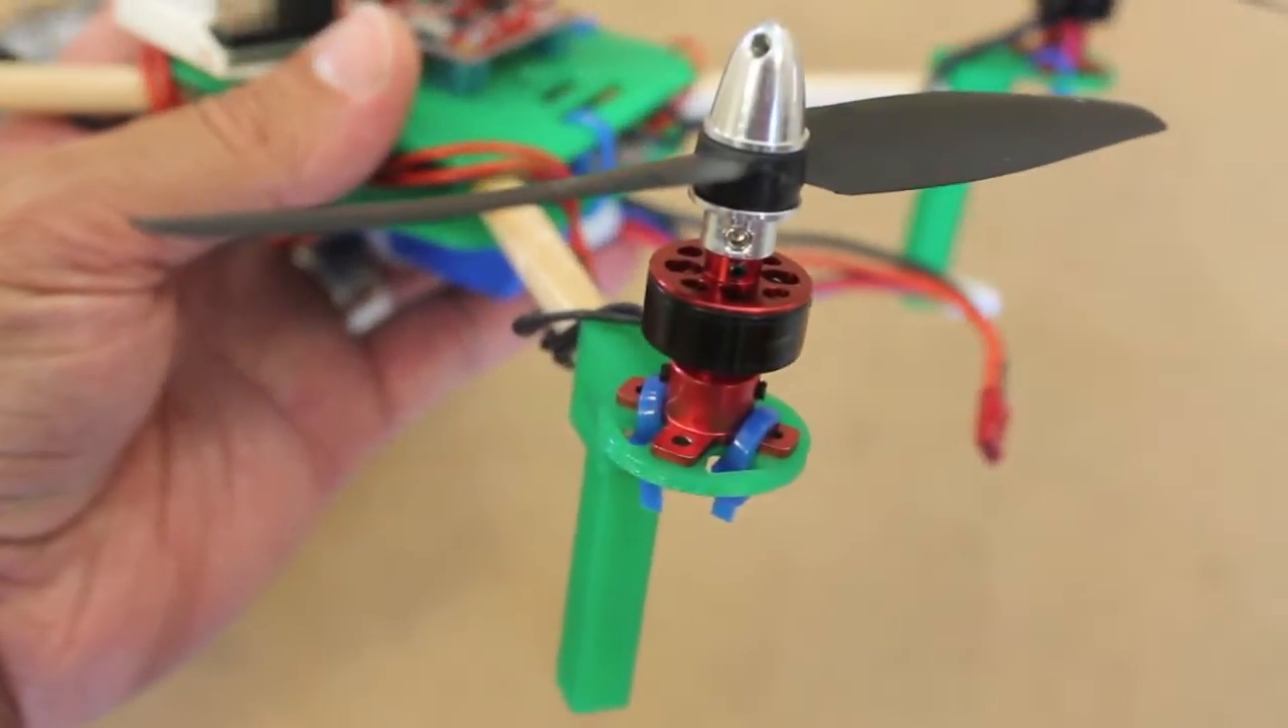I have zip ties holding these guys on just because I don't have the proper bolts yet.